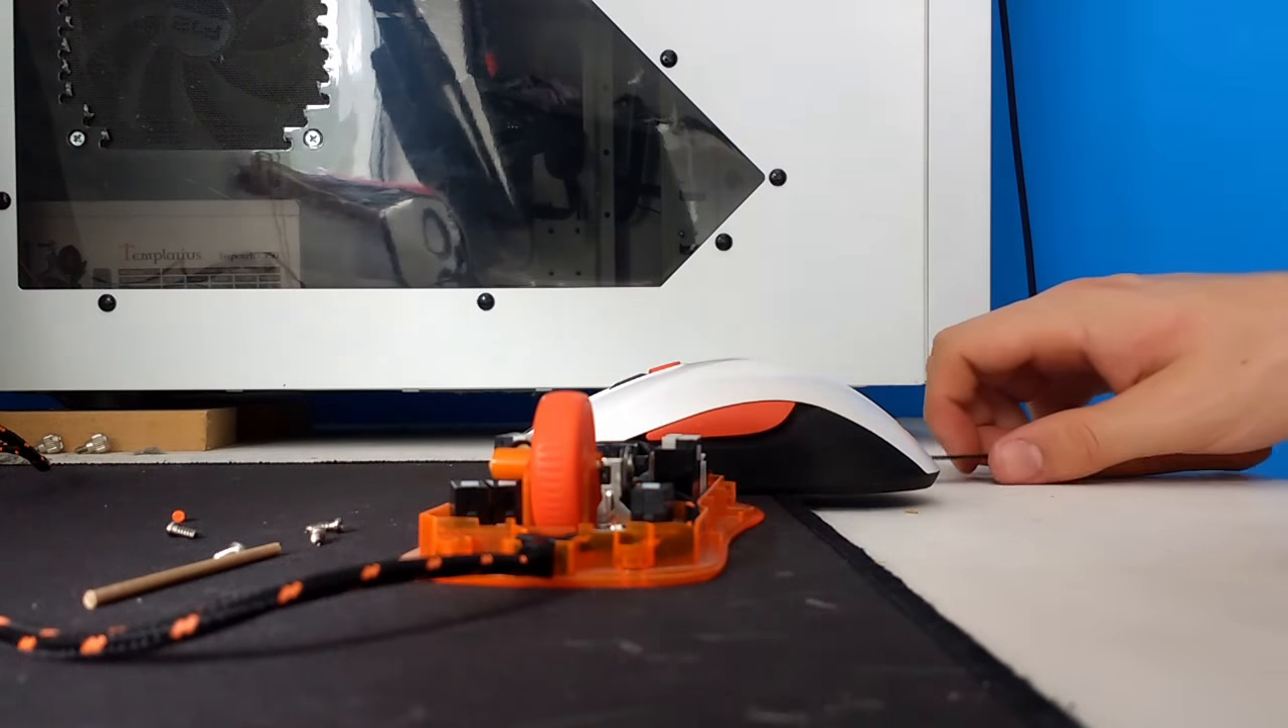Okay, so the very last thing to do is just put the shell on.